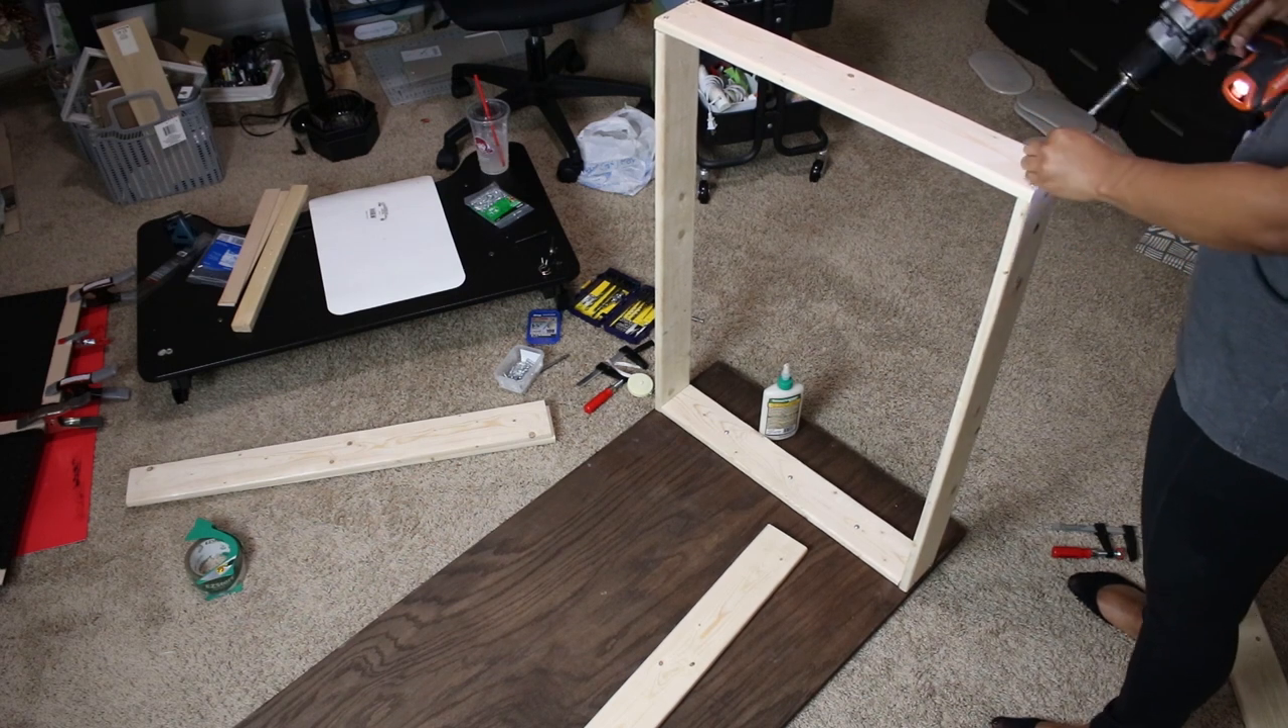Then I added the next short piece which fits across both ends of the long pieces at the bottom.